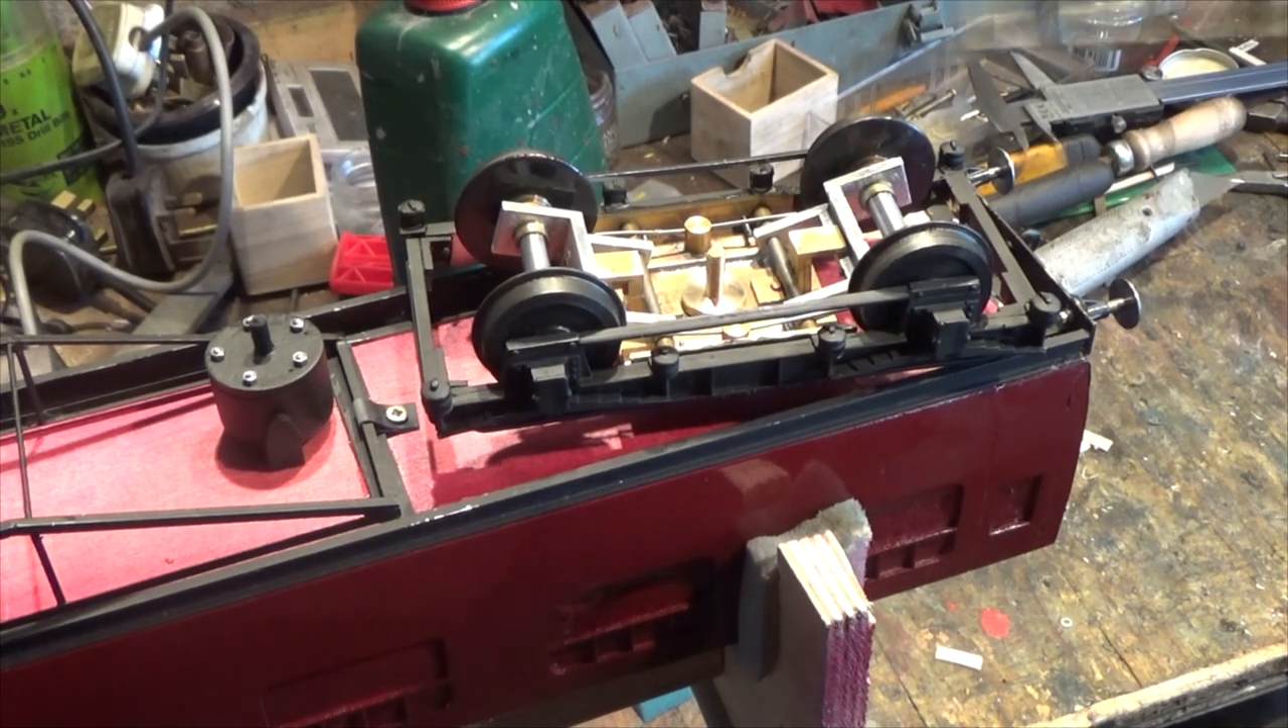So we've got the wheels mounted. They're in position and ready.